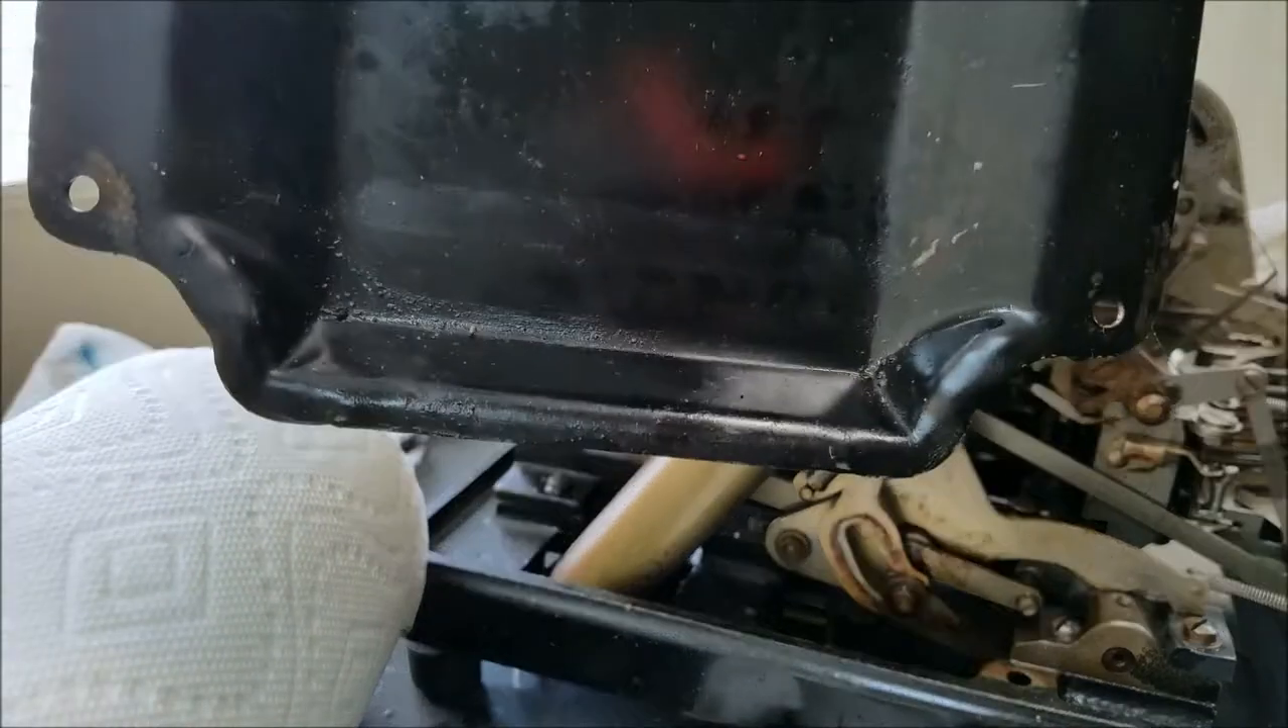I do still have to put this plate back on the bottom and put the keyboard back together.